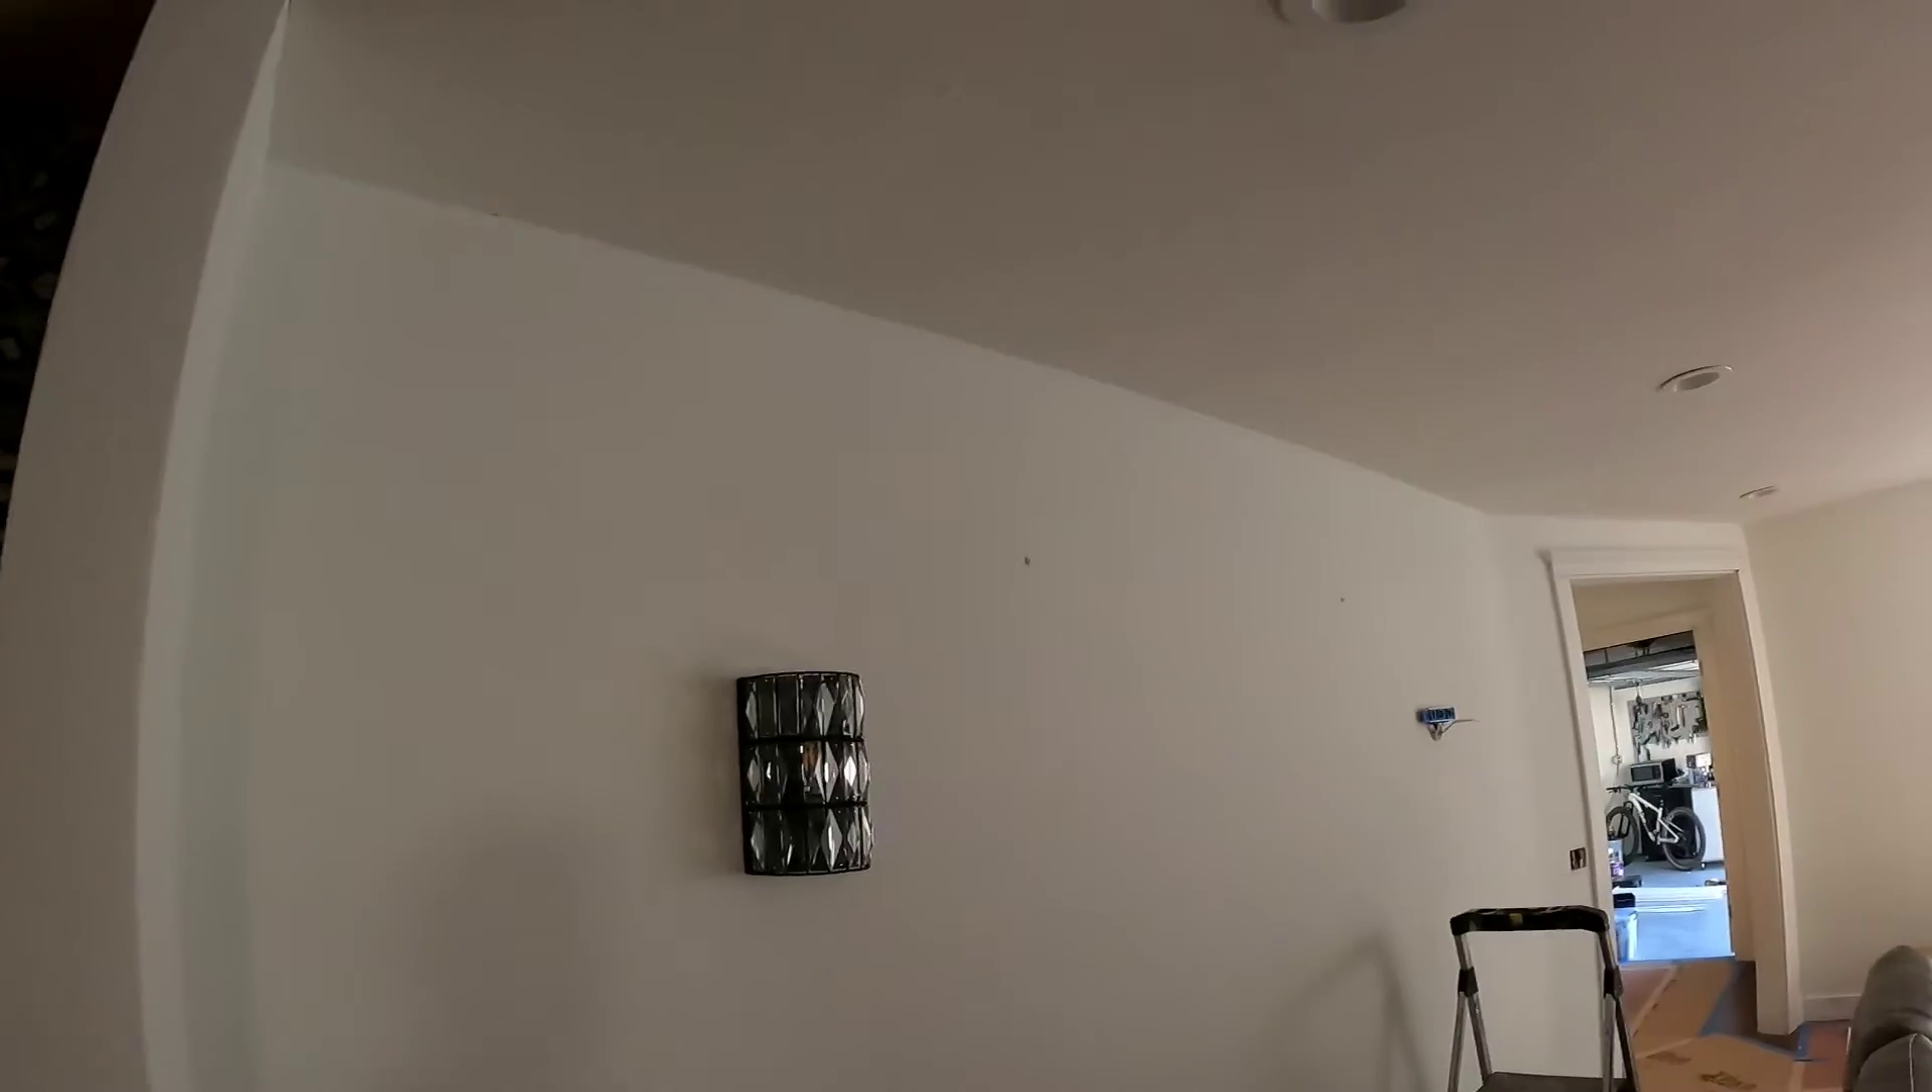Ahora vamos a instalar las luces ya tenemos una instalada.